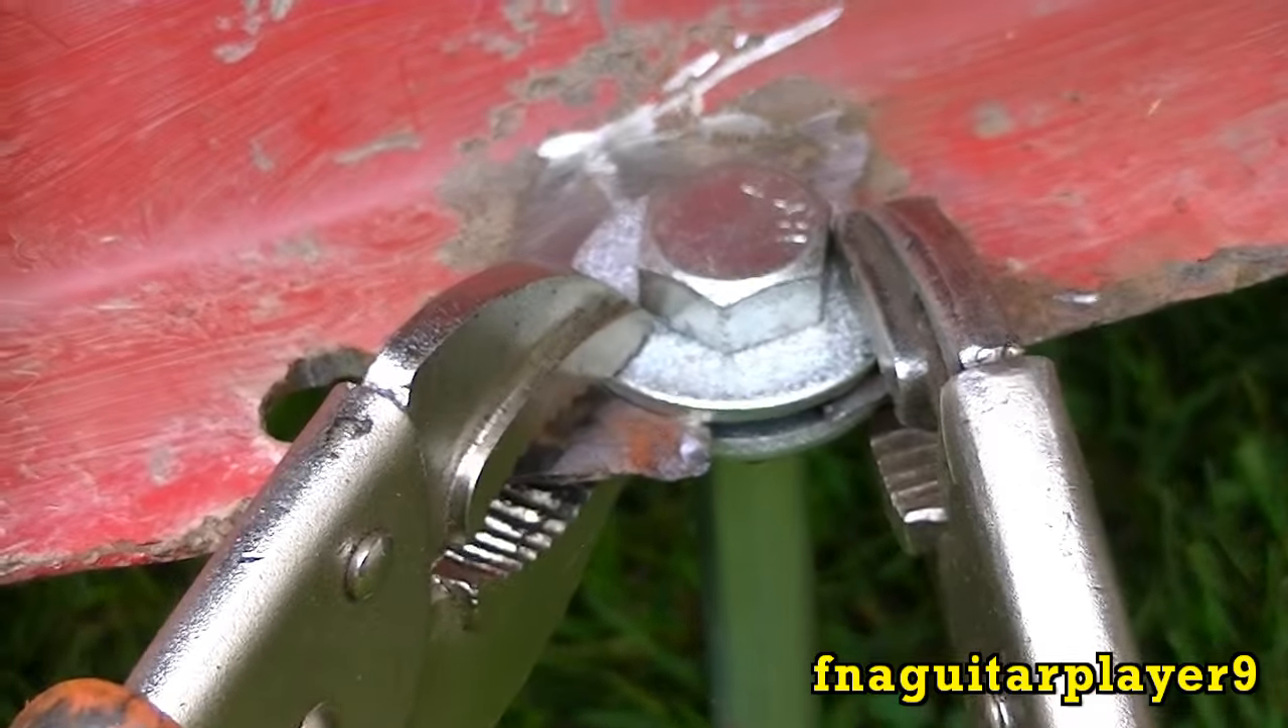Okay I got the washer held in with vise grips here I'll leave the bolt in till I get a couple tacks to hold everything in place and I'll put a solid weld around it.